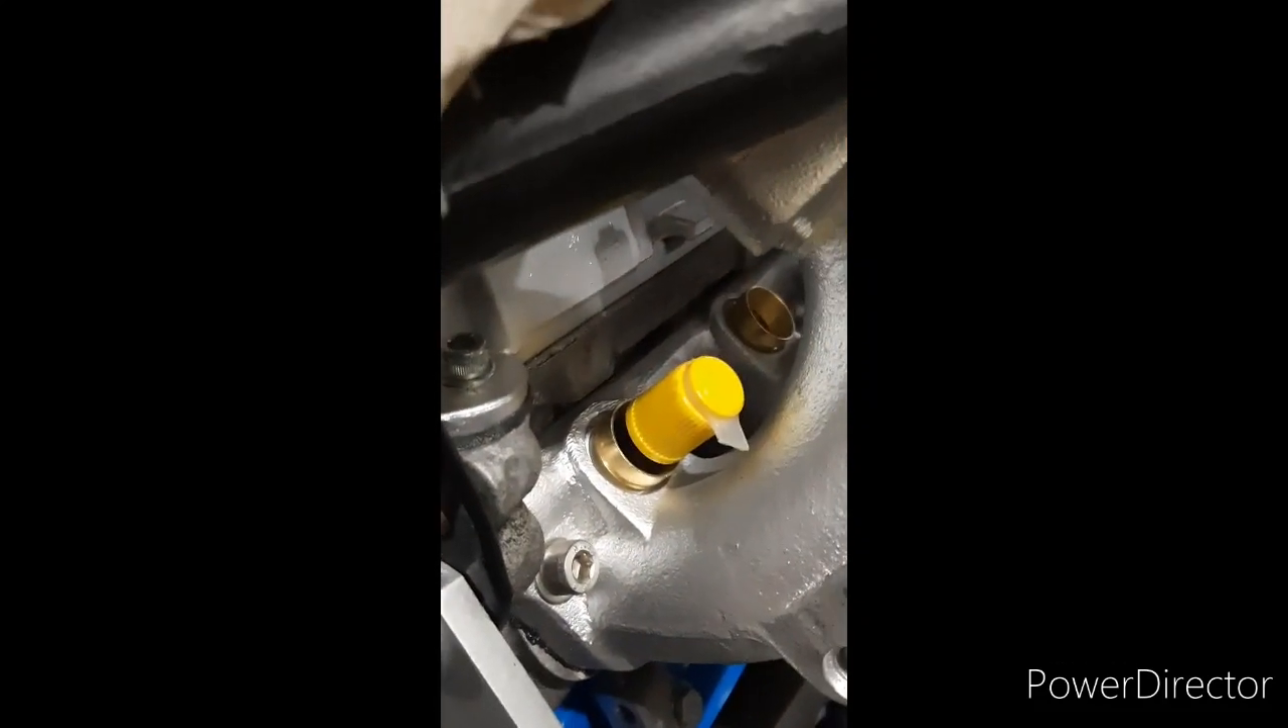About there, that's with the seal, you can feel it sort of plop and sit into there, so that's one injector, nicely installed, clean the other four, three out, and then I'll stick all the rest in.